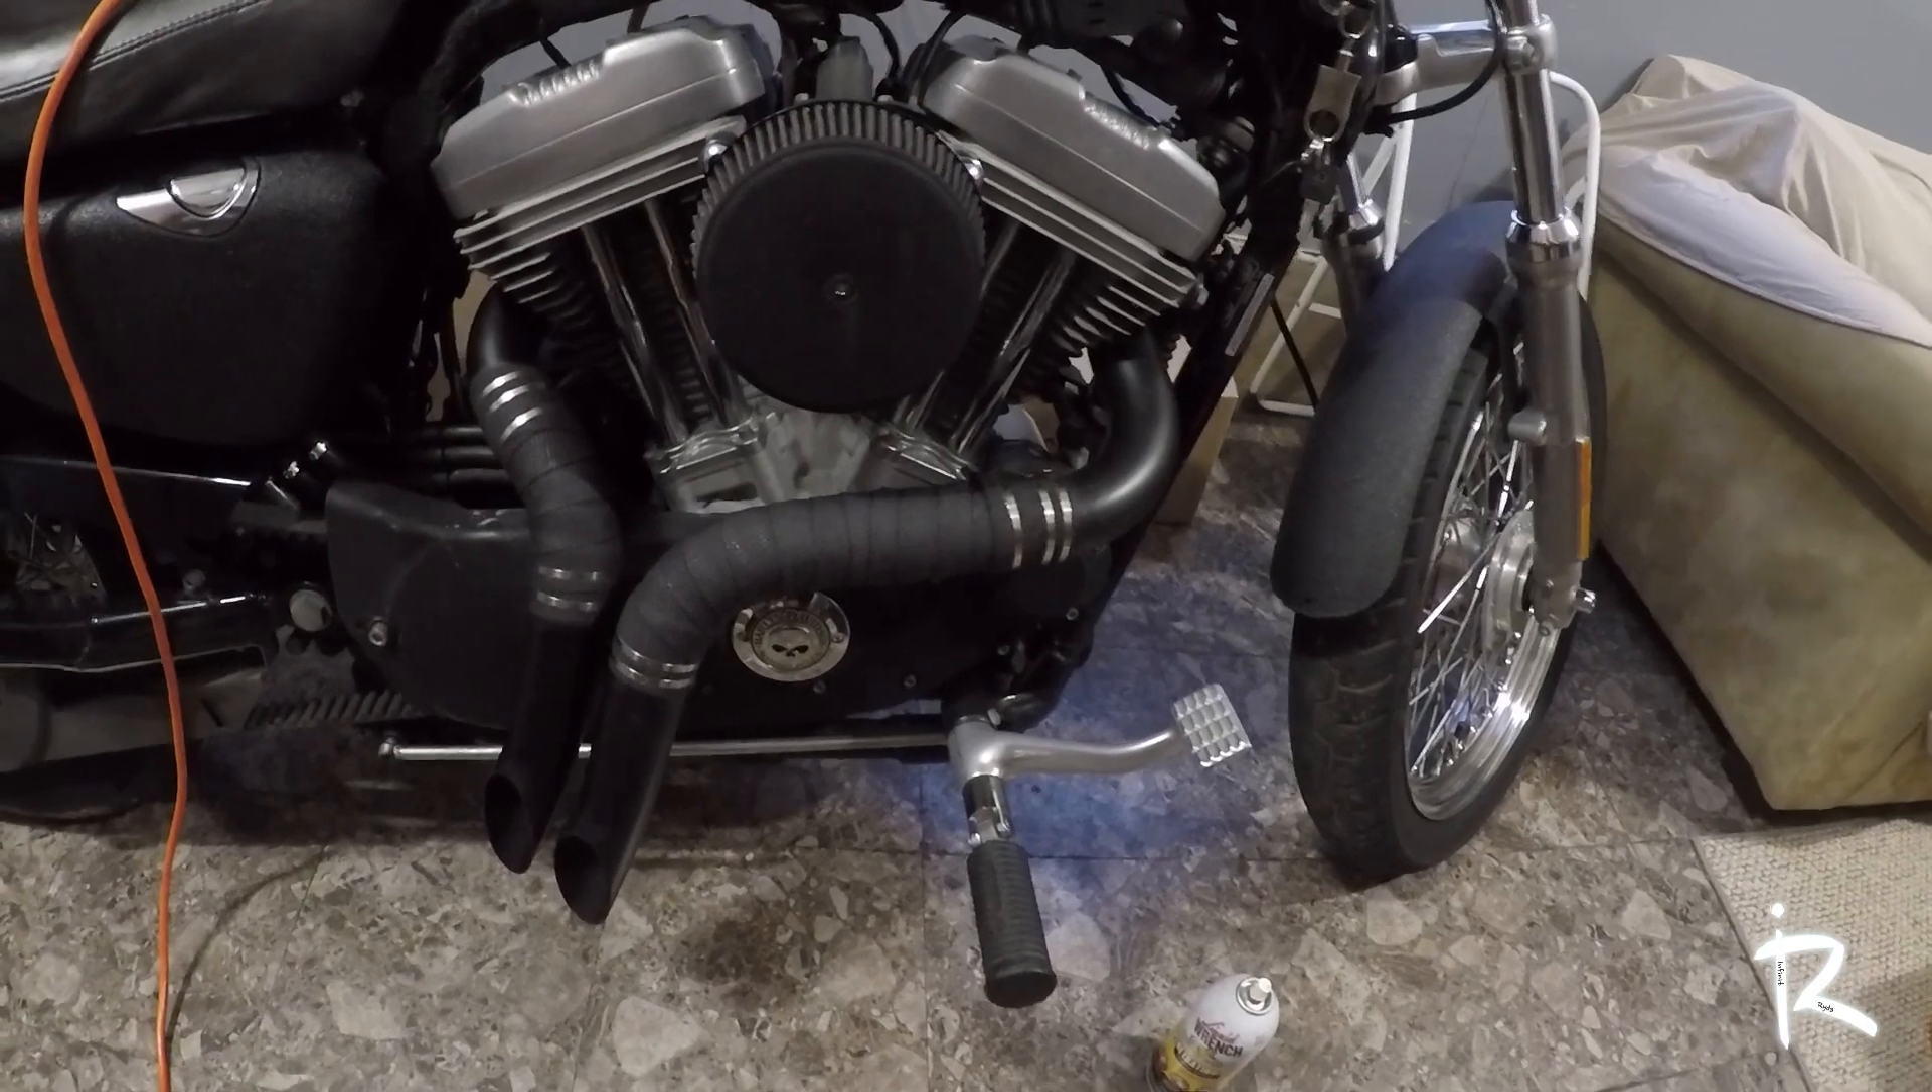Okay so I got the exhaust on.